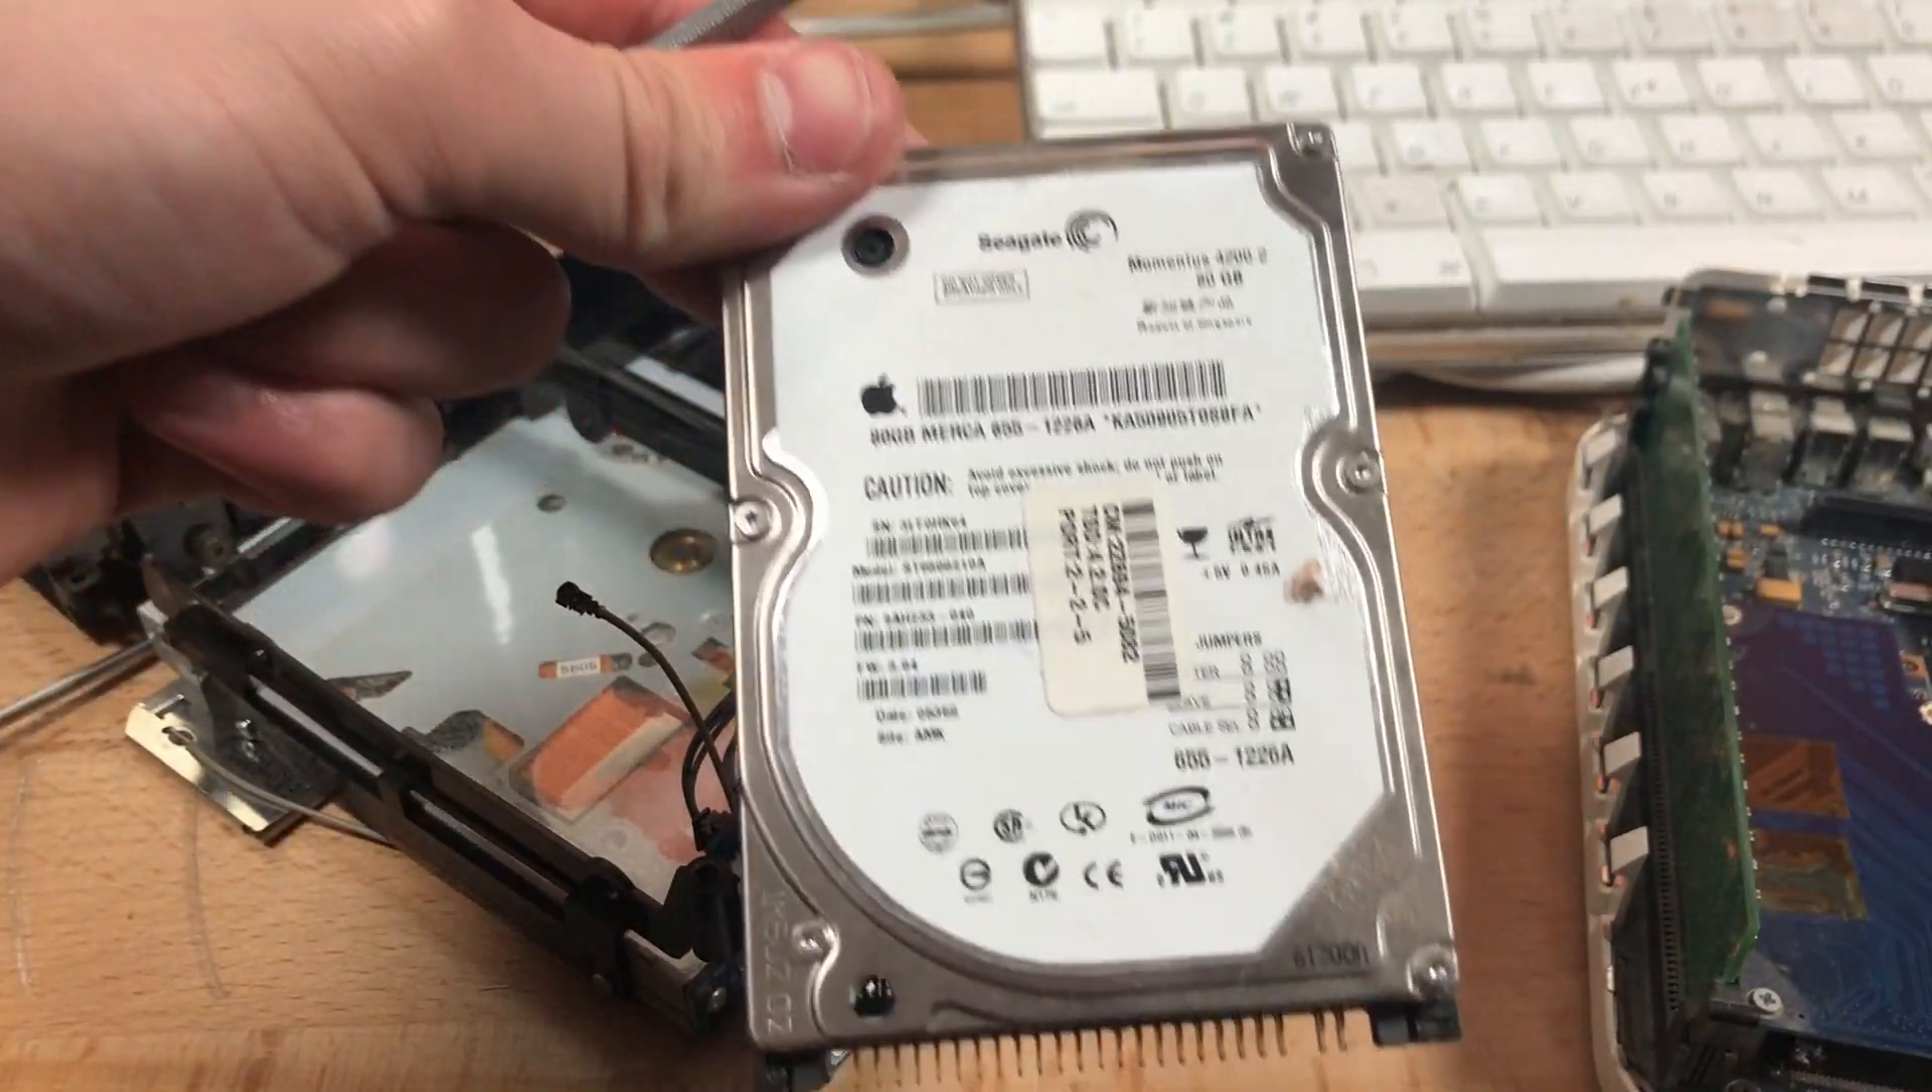There we go. Hard drive's finally free.